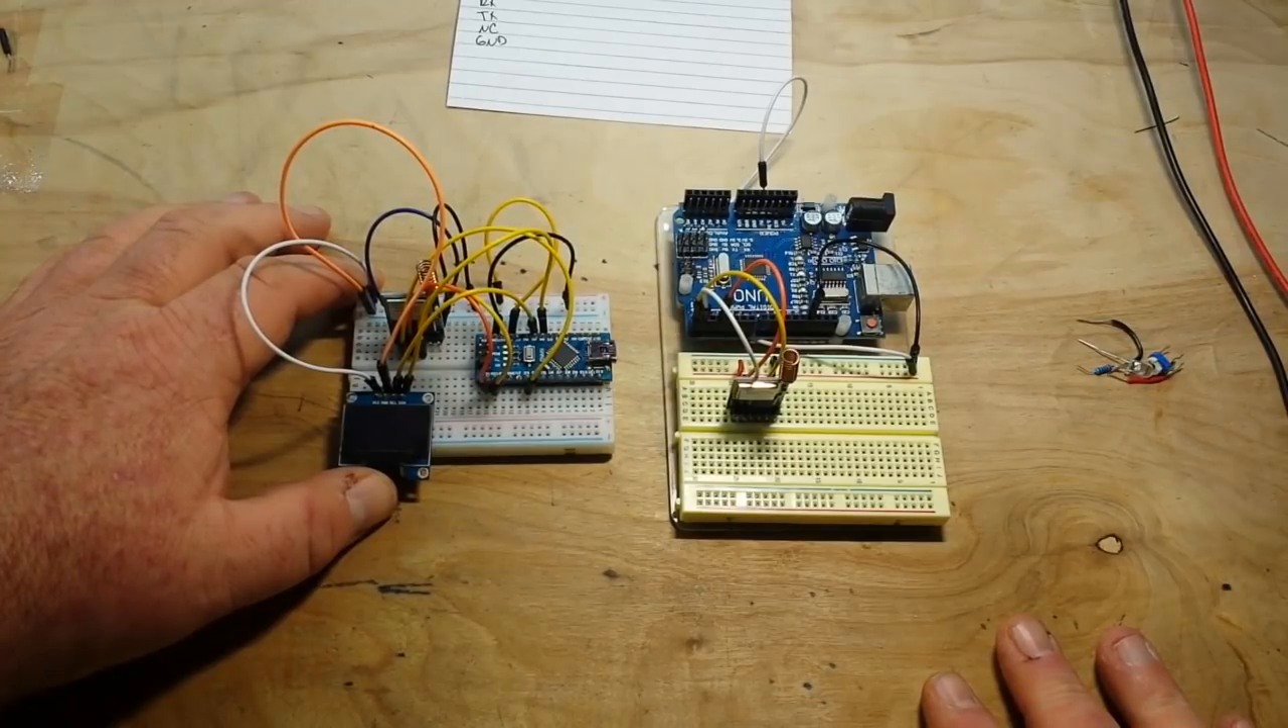So now we have our transmitting unit and our receiving unit wired up.